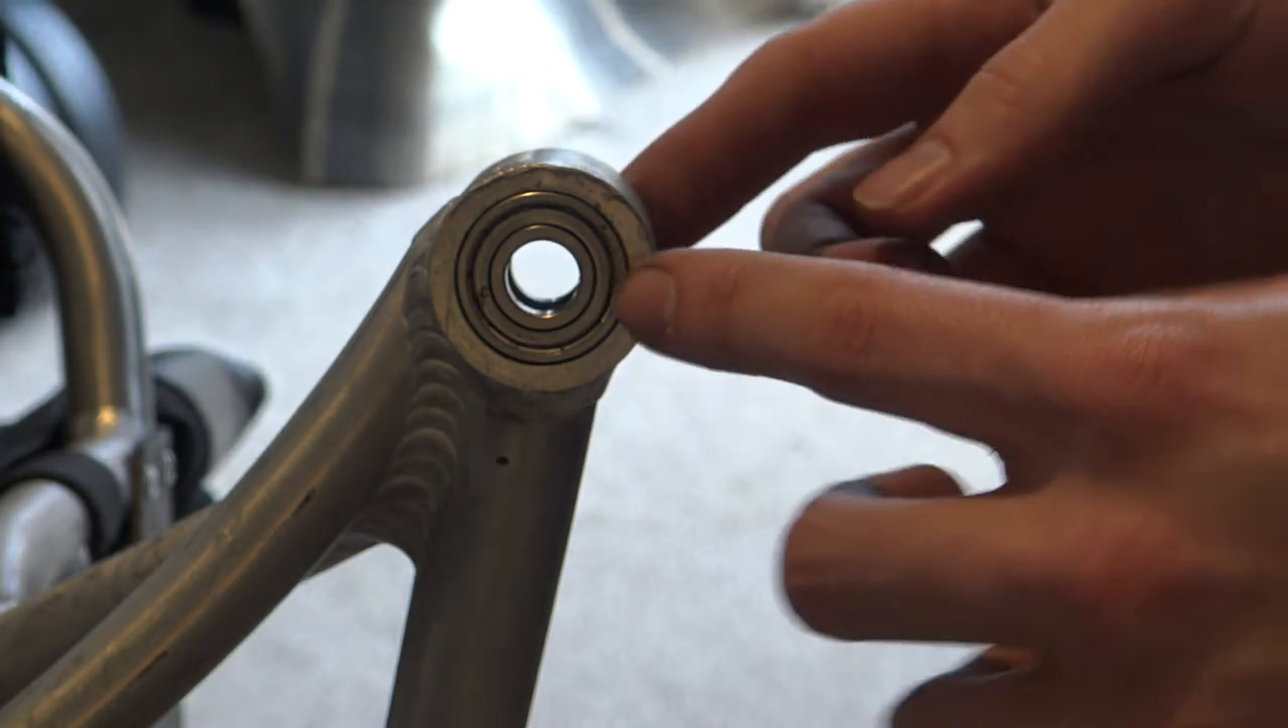We have just removed the caster itself and what we're left with is just a caster pod which is housing two bearings.